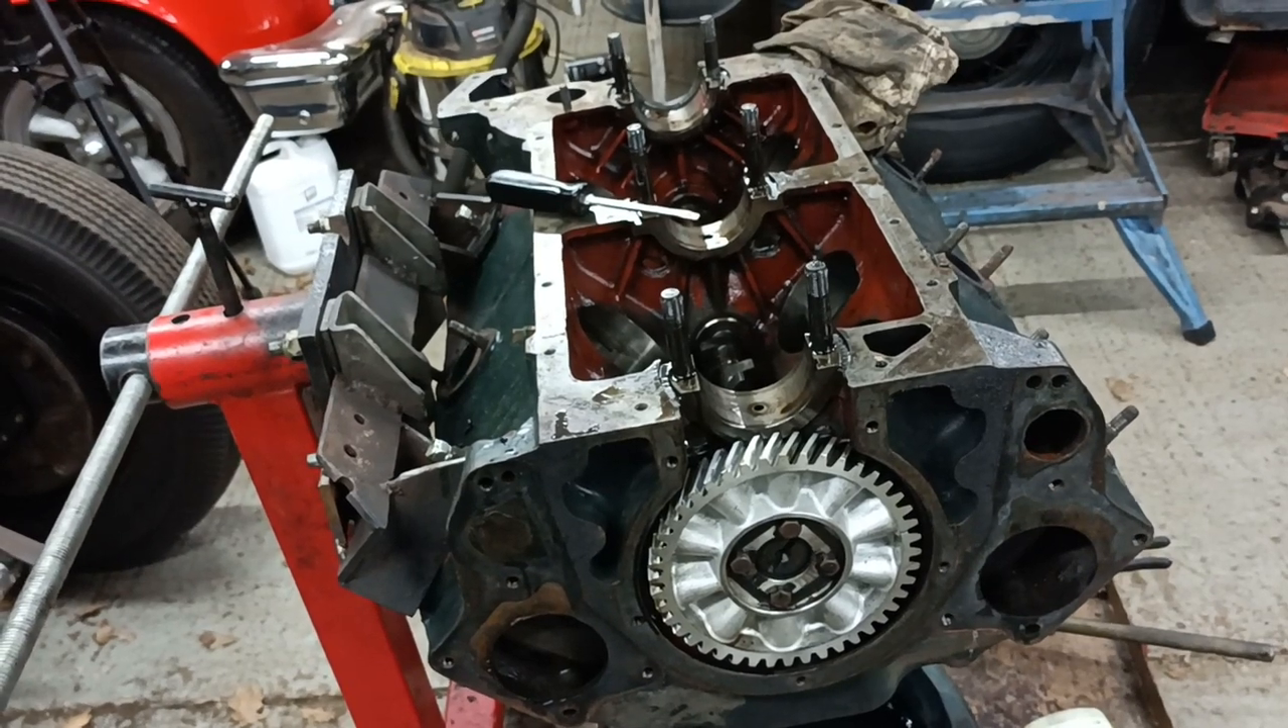The motor is more or less stripped down now just the cam to come out.